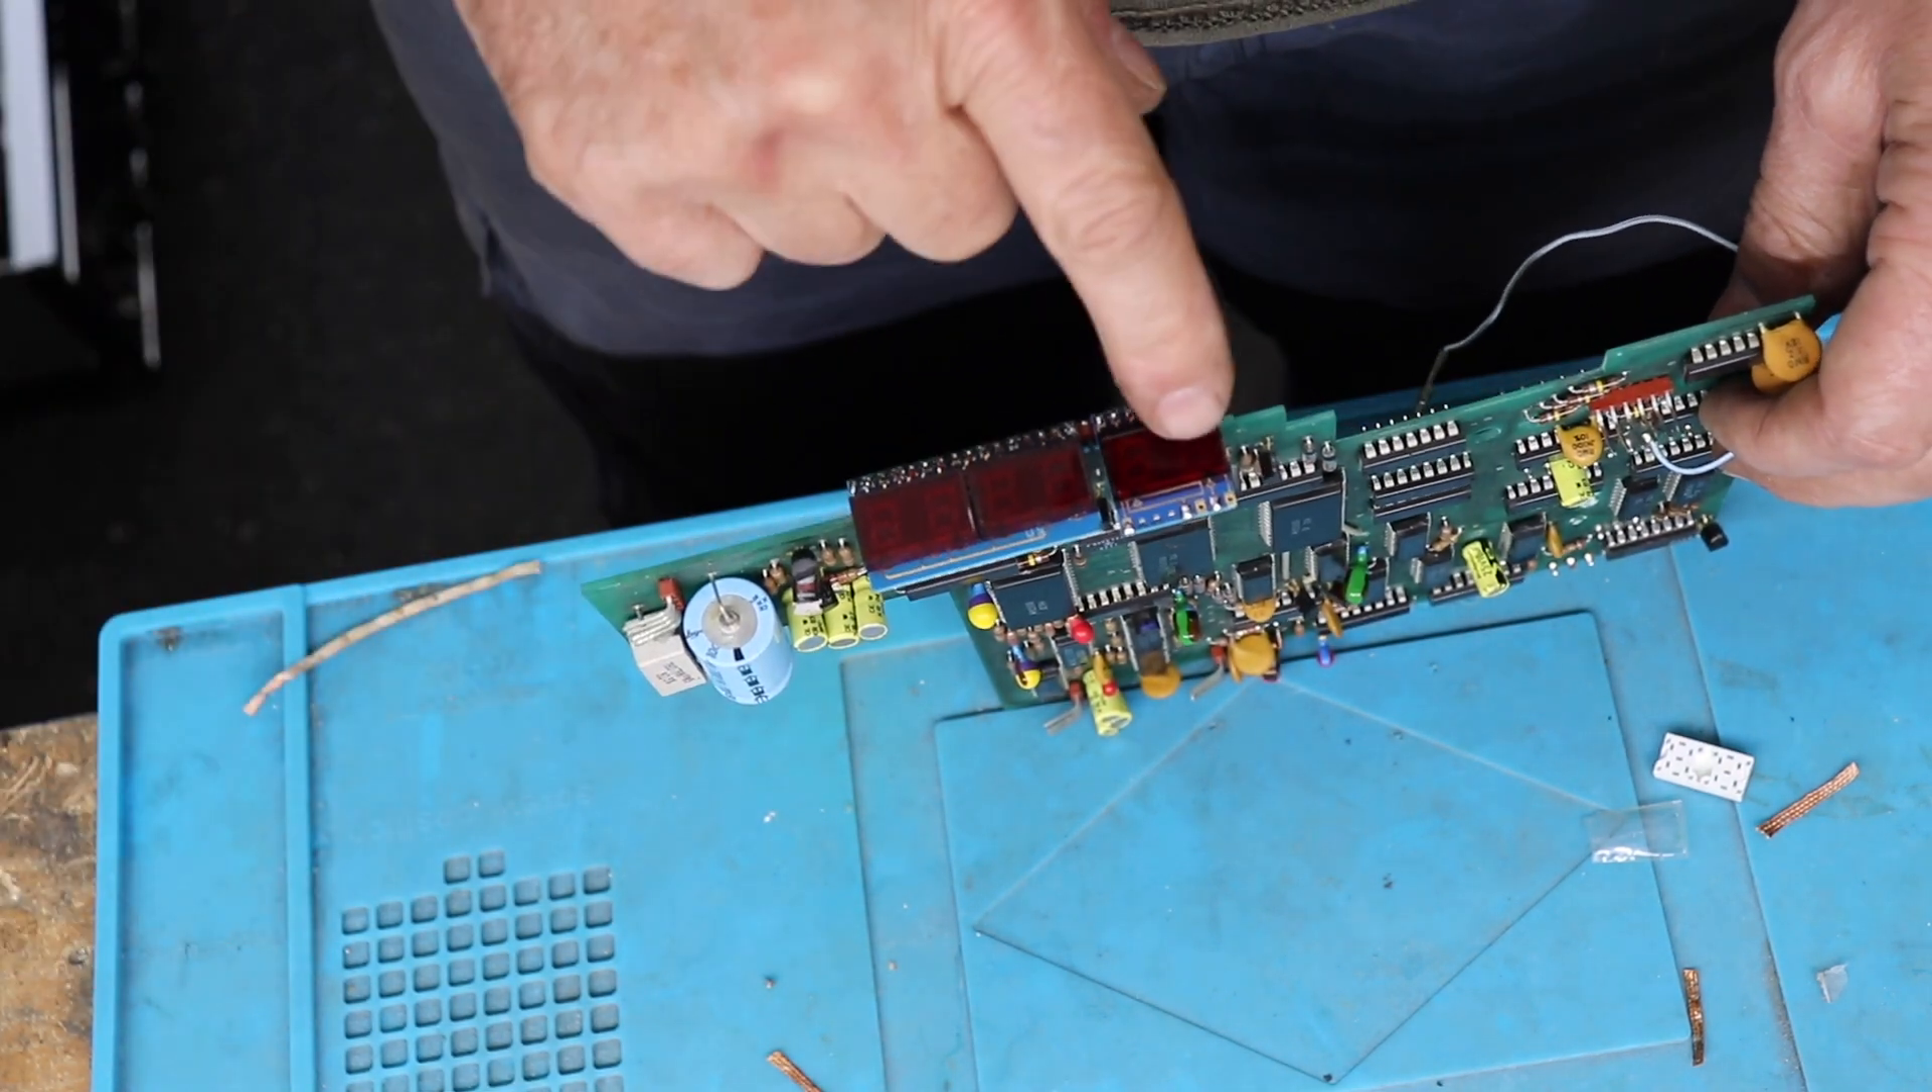I've put the display boards back on now.